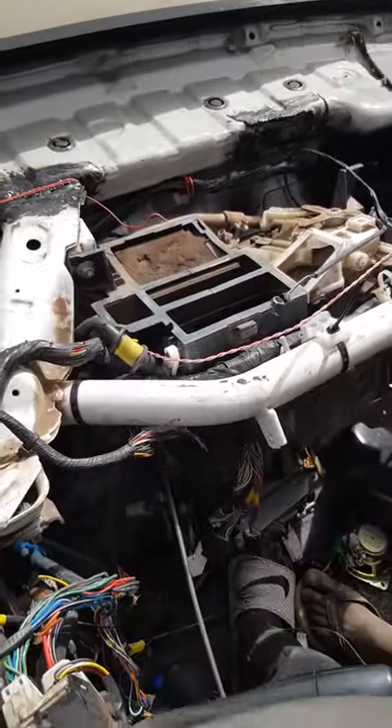And then you can see the inside, the dashboard is not even in place.